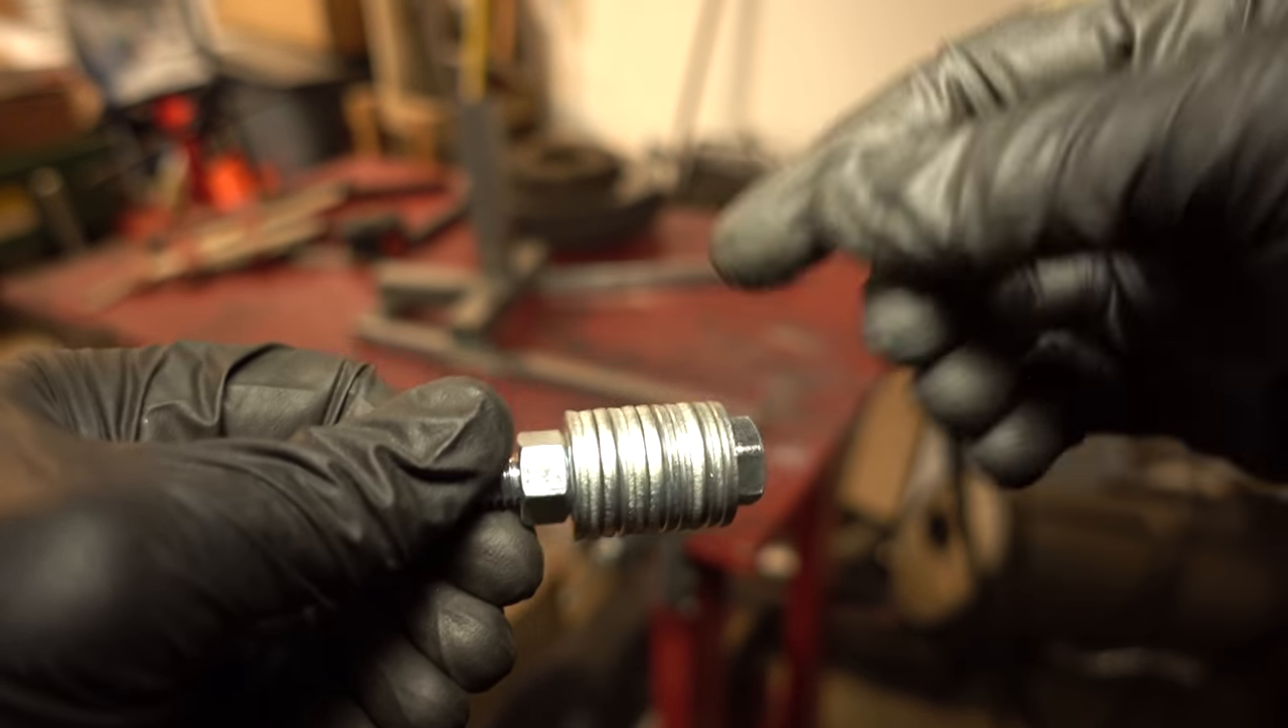This is a stack of 11 washers on a 3 8 inch bolt and I tighten down the nut to keep everything together.